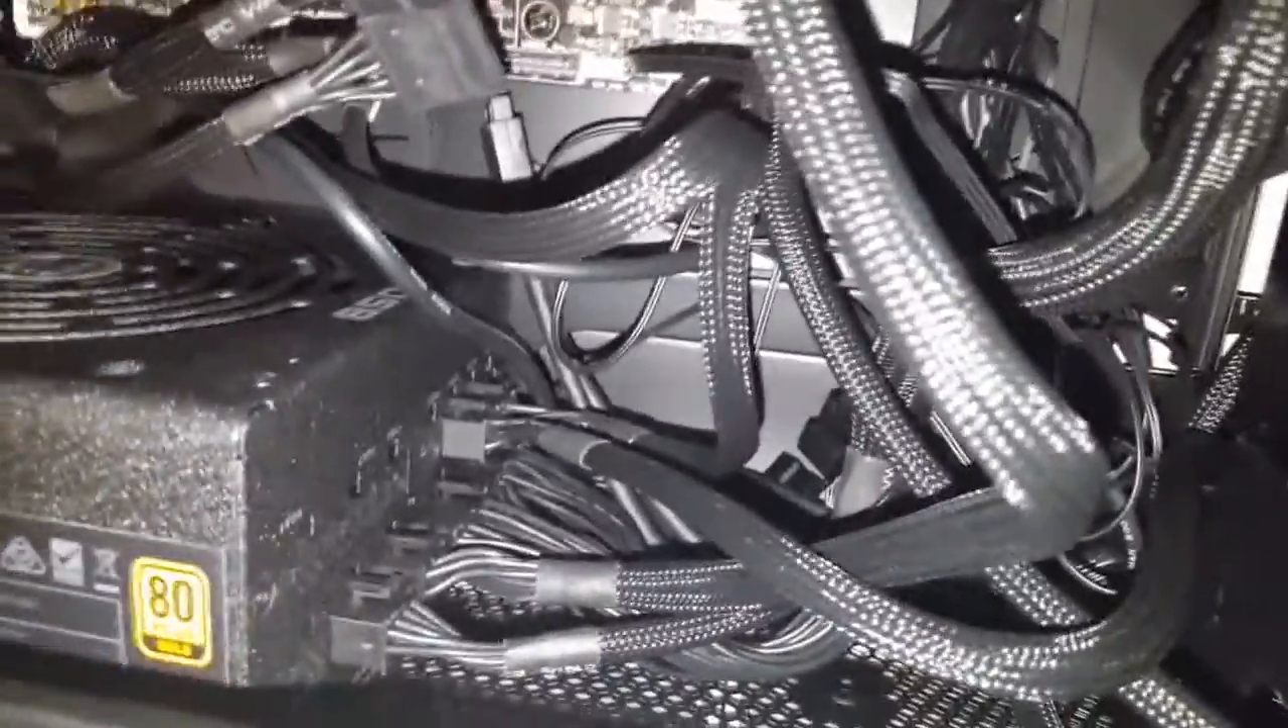I have the power cables installed. You can see they're all hooked up there.